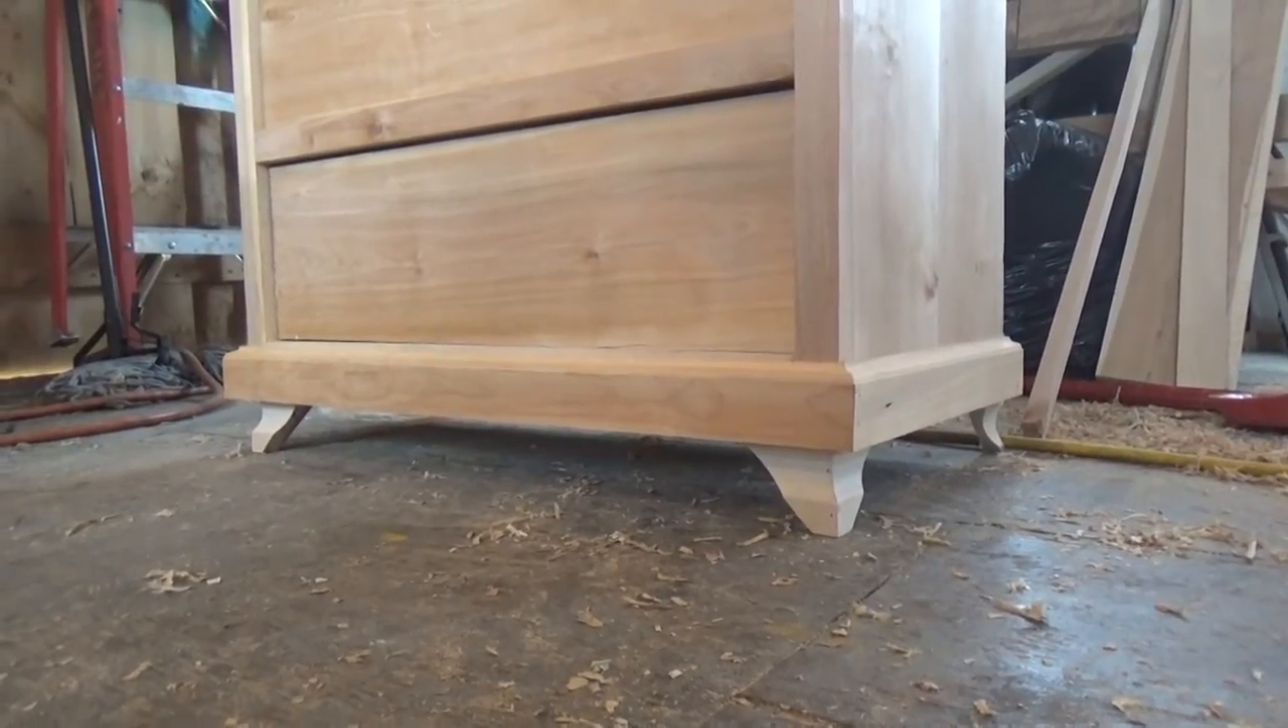Okay so i went ahead and installed the bottom skirt and put those fancy legs on there.